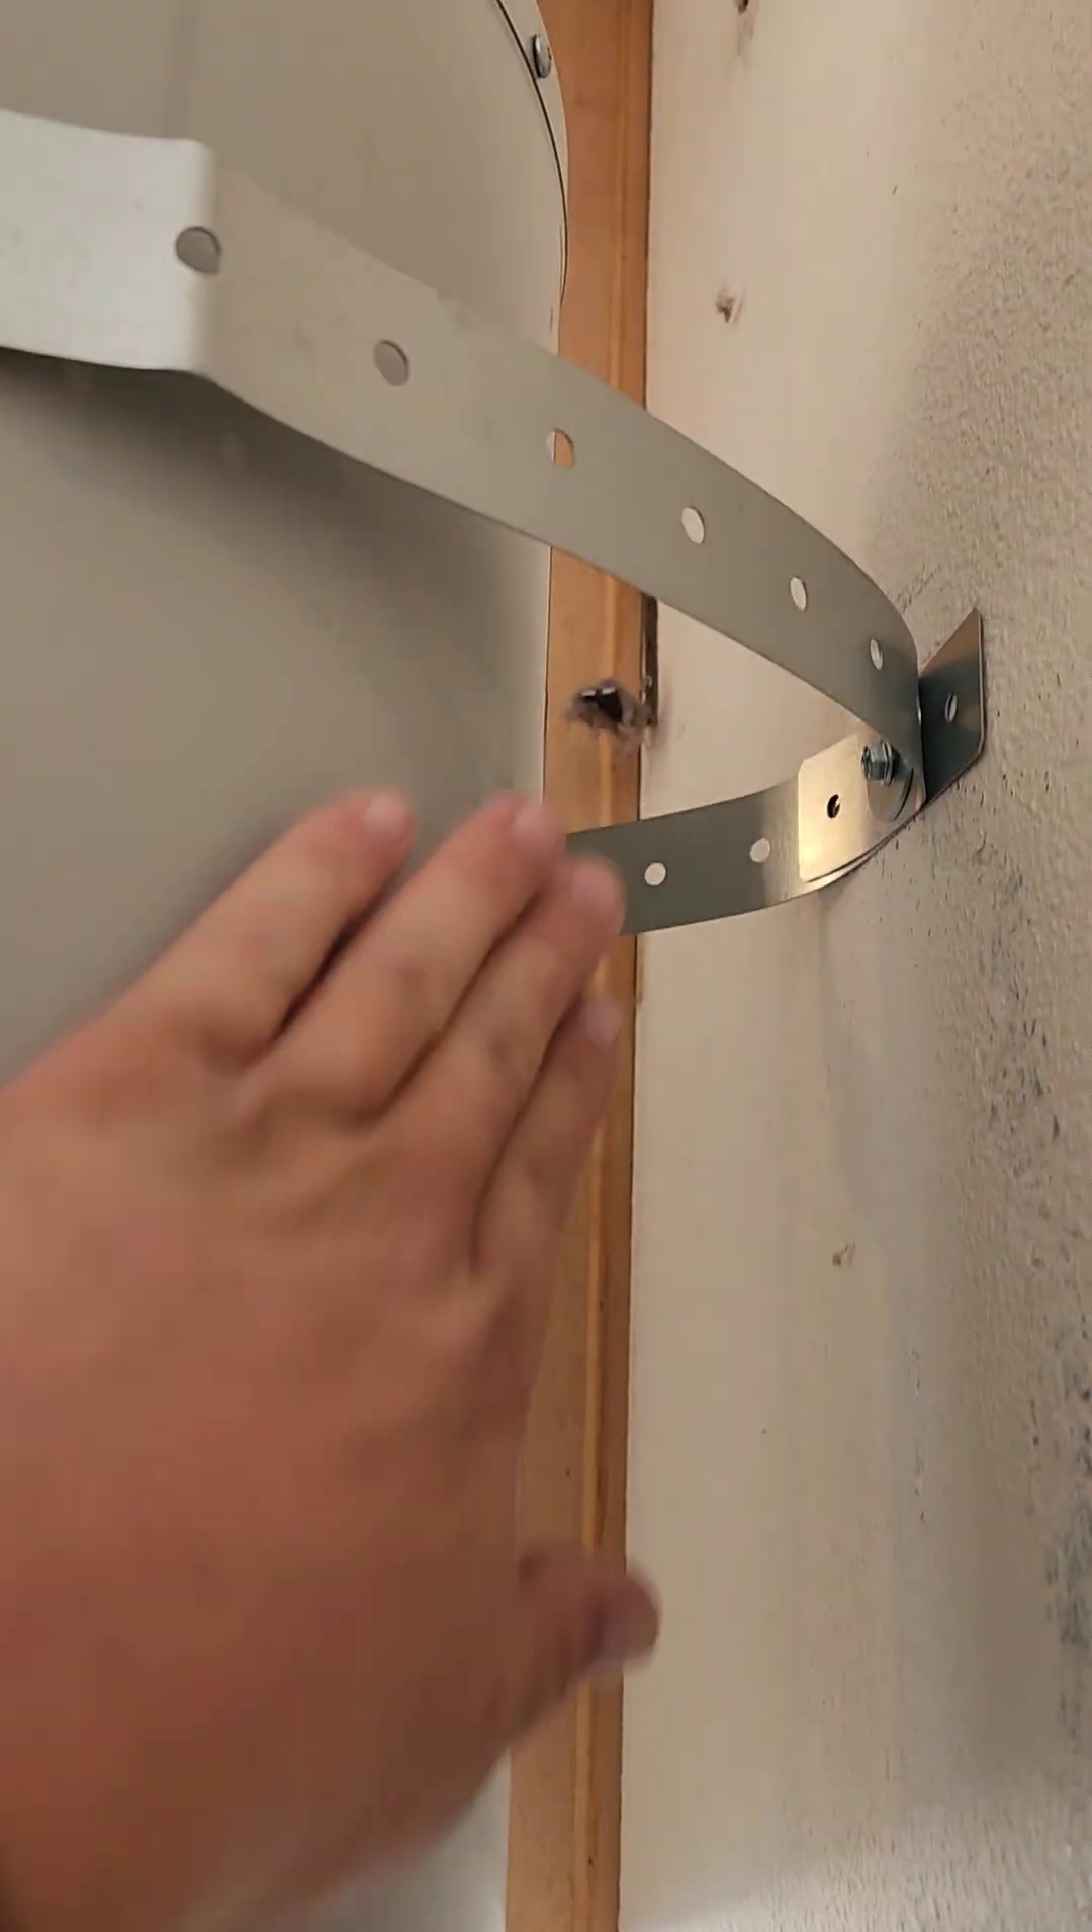You see behind the water heater there's a big gap there.